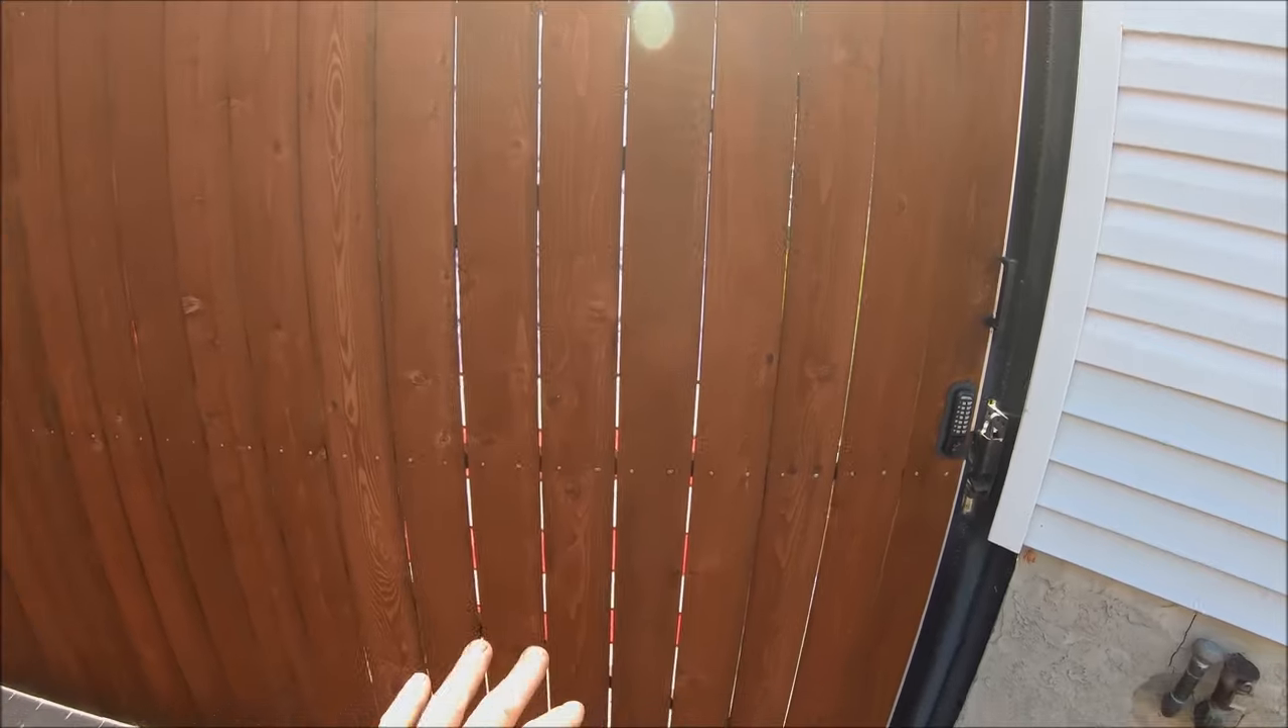These pickets were originally butted as tight as you can possibly go, and you can see now I got about quarter-inch gaps.